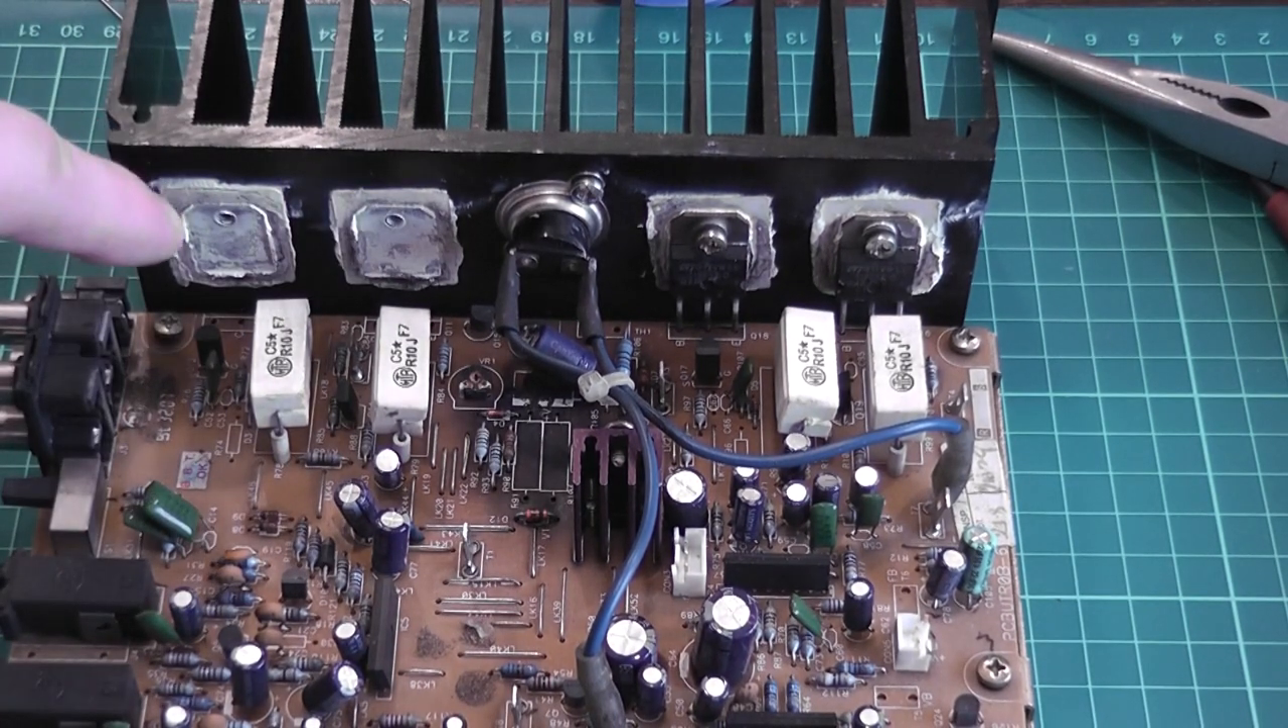So you can see I've took two transistors out there.